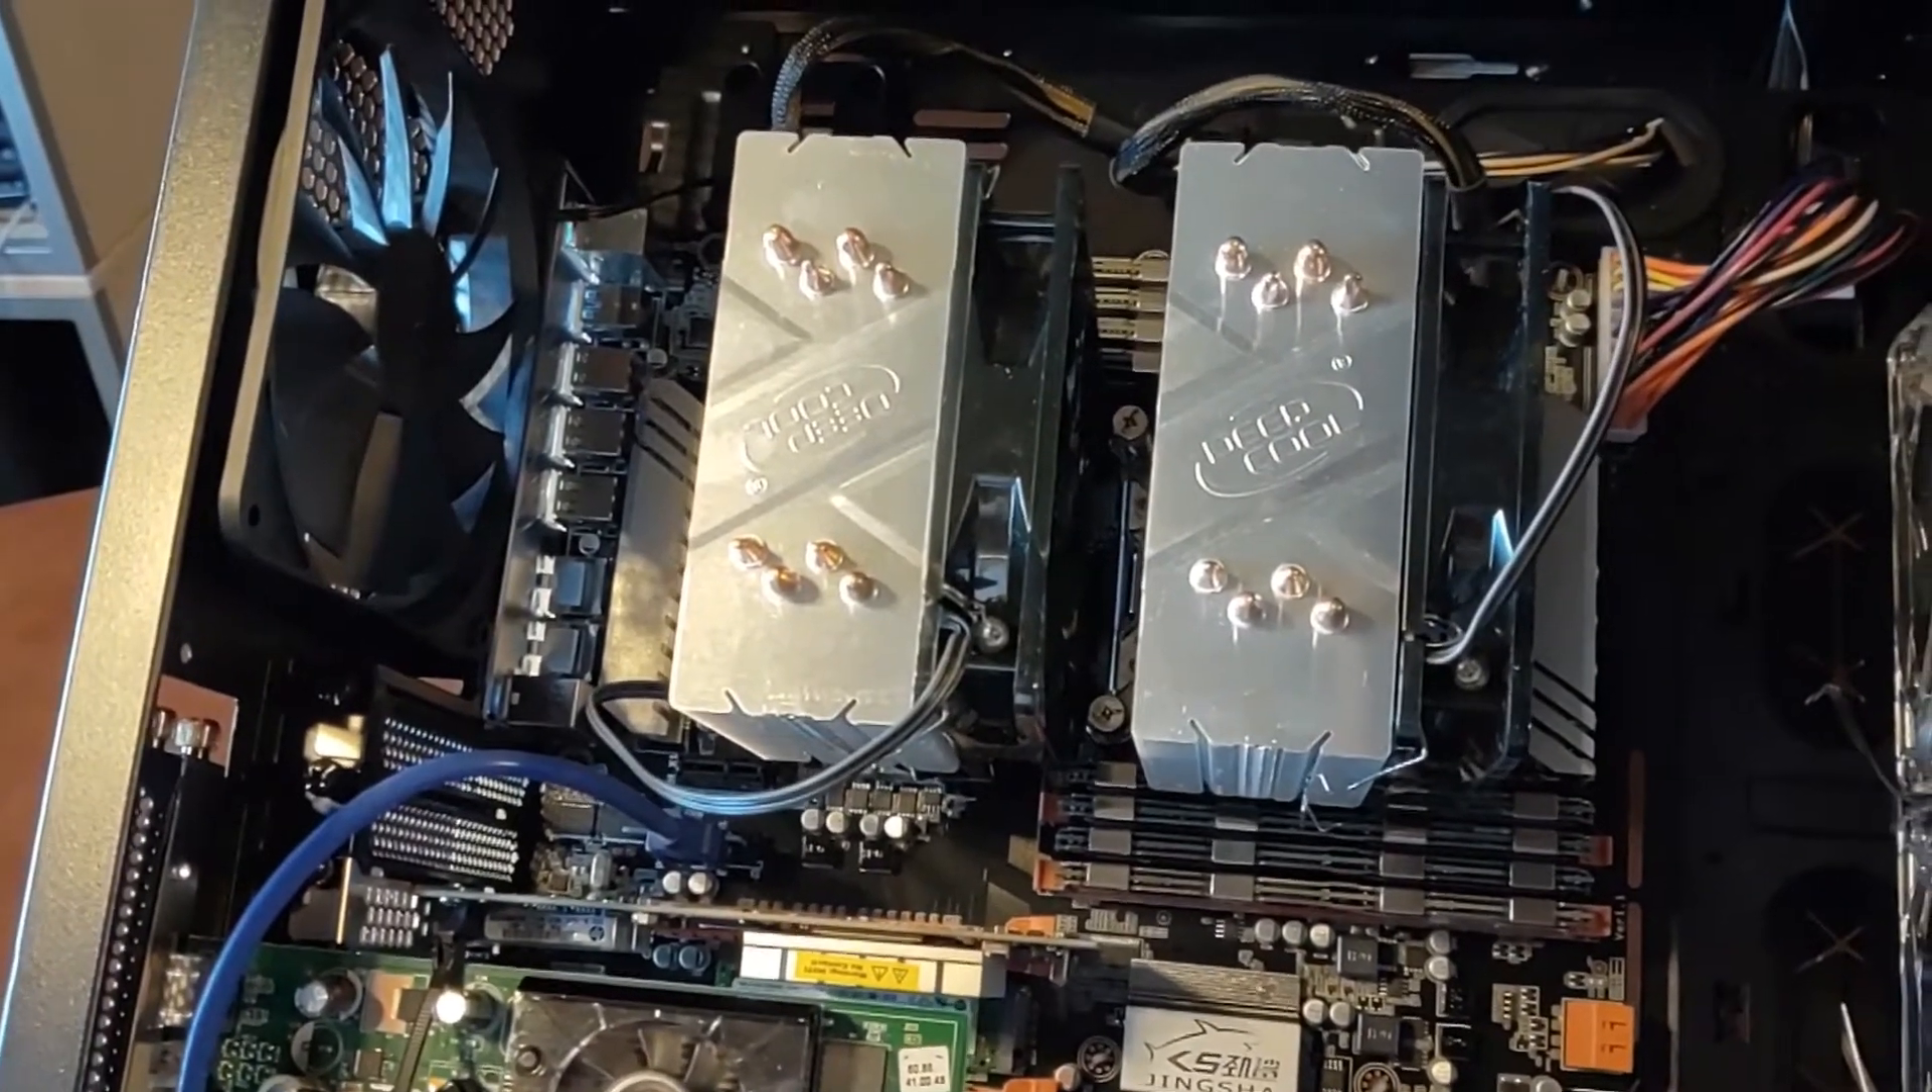We've got our the deep cool coolers mounted to the processors.